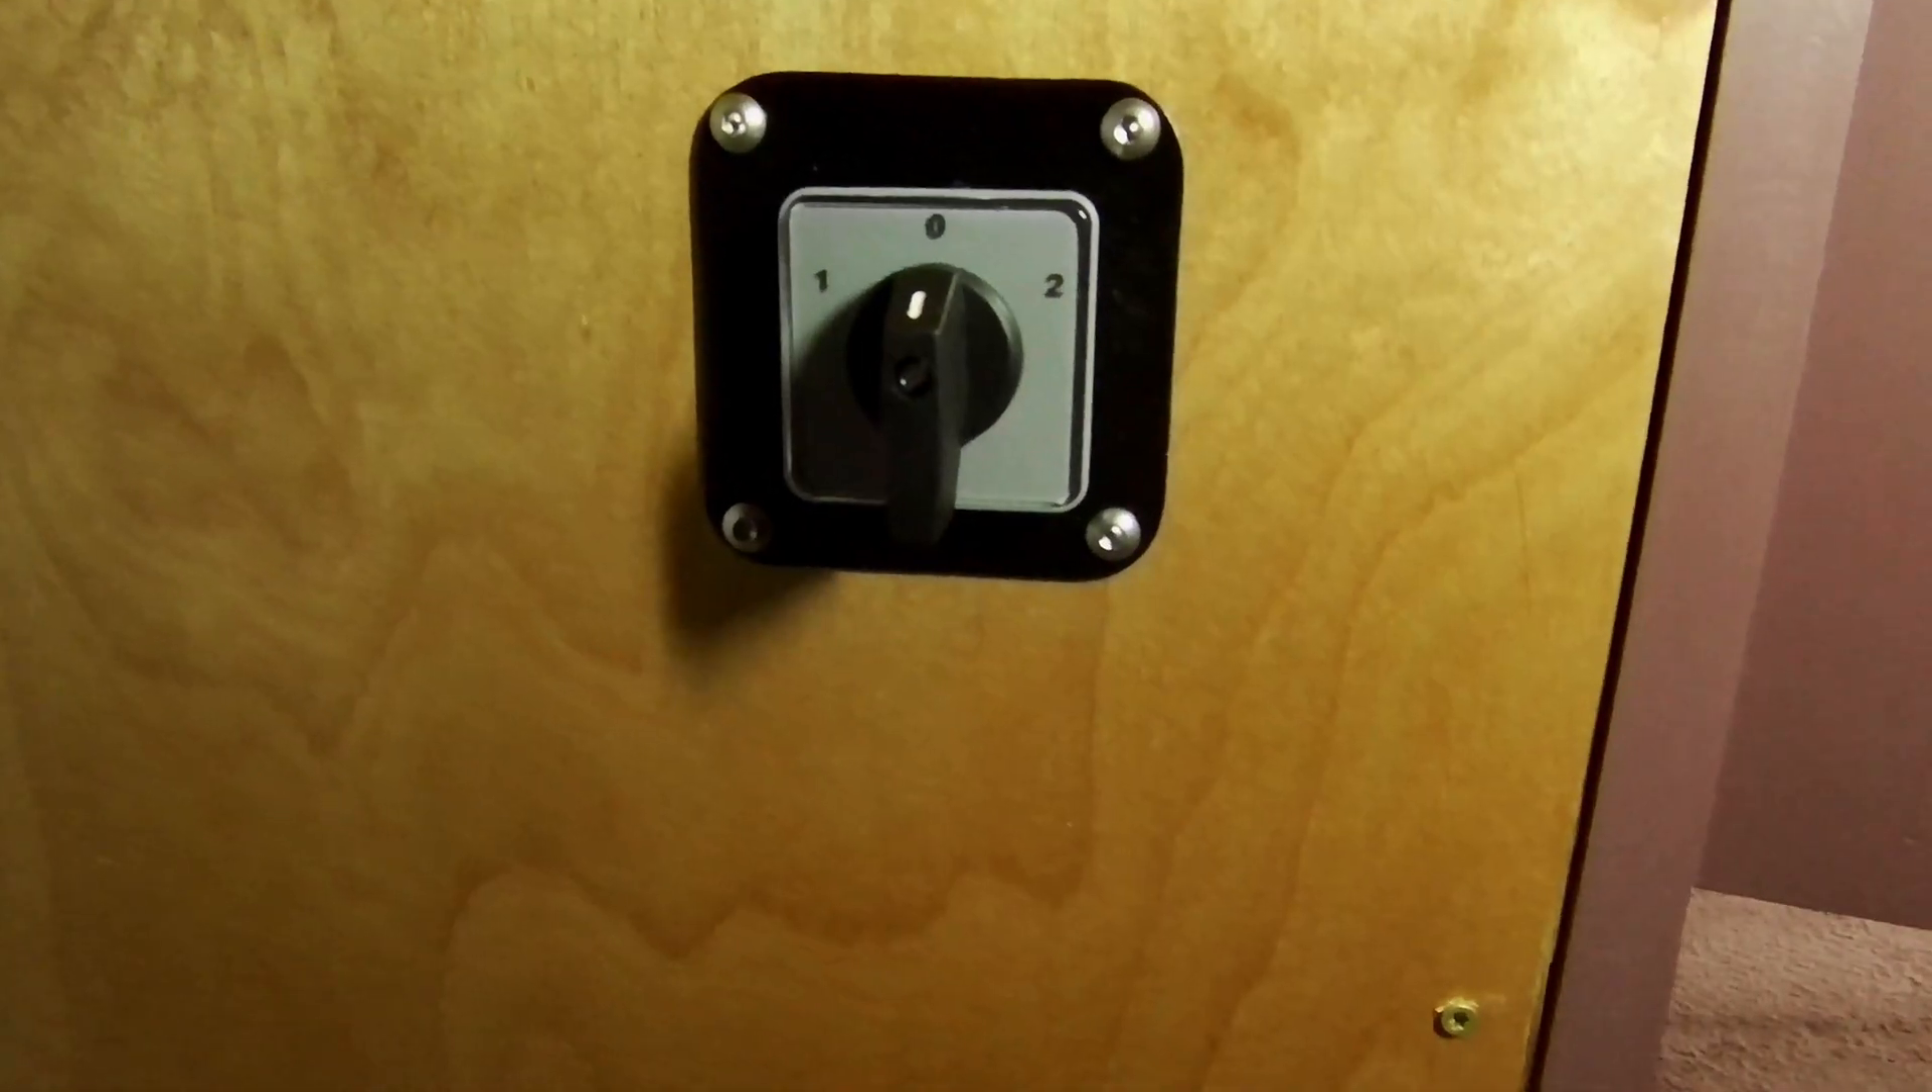Uh what's really cool about this switch is it just pops into place like that and locks and uh your switch is in place and just run your wires.